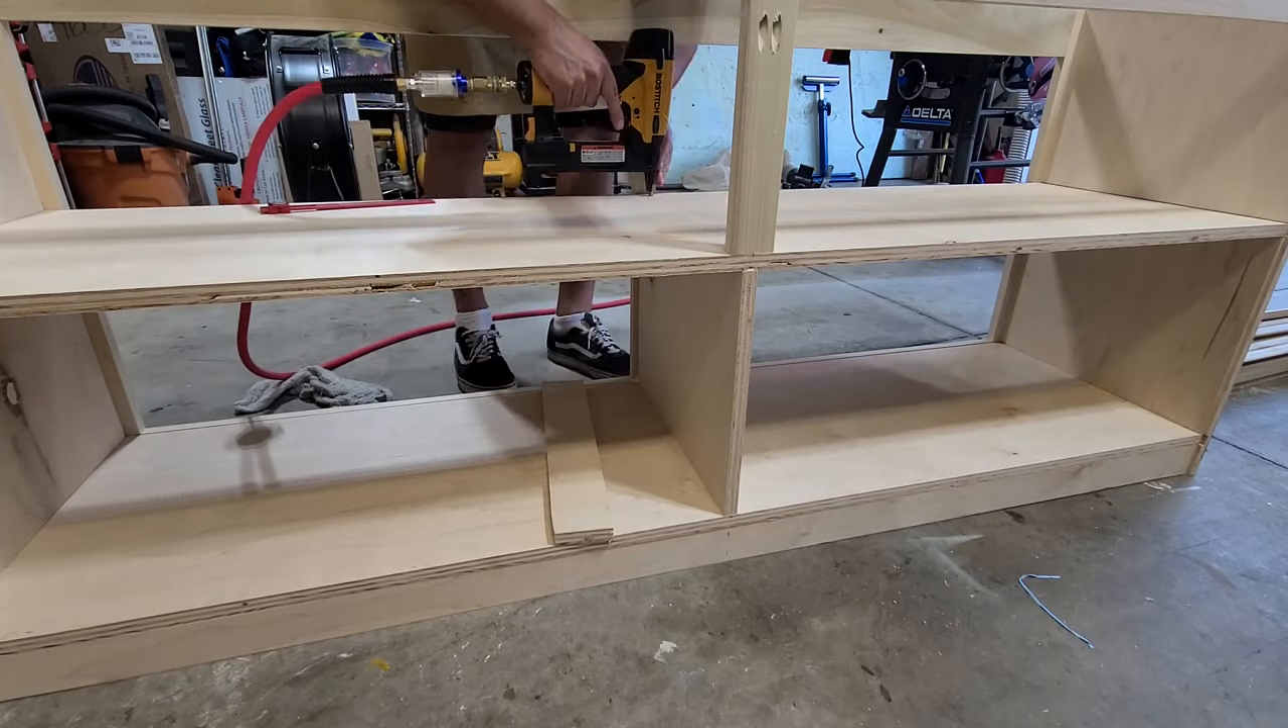I also added that vertical divider and you can see i'm centering it.